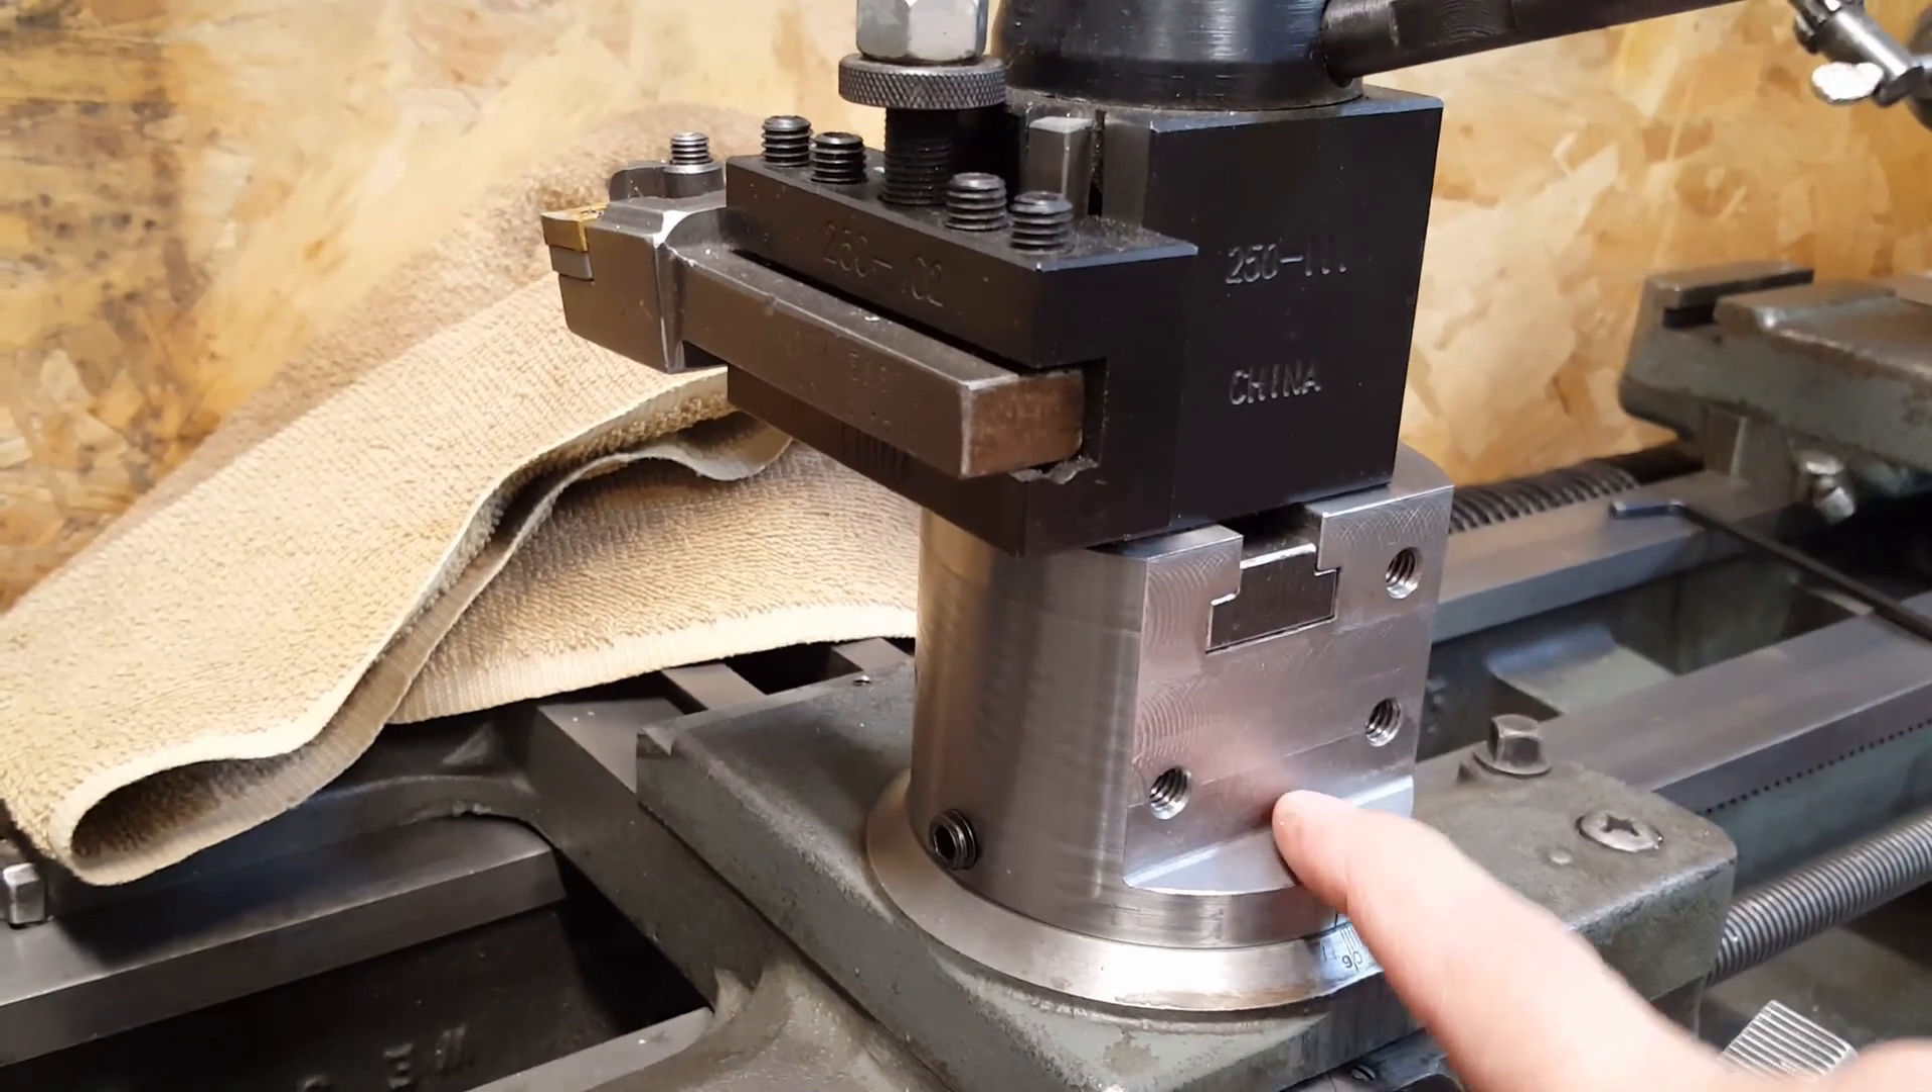And here is the completed tool riser with set screws locking it onto the post. Everything is assembled and in place.